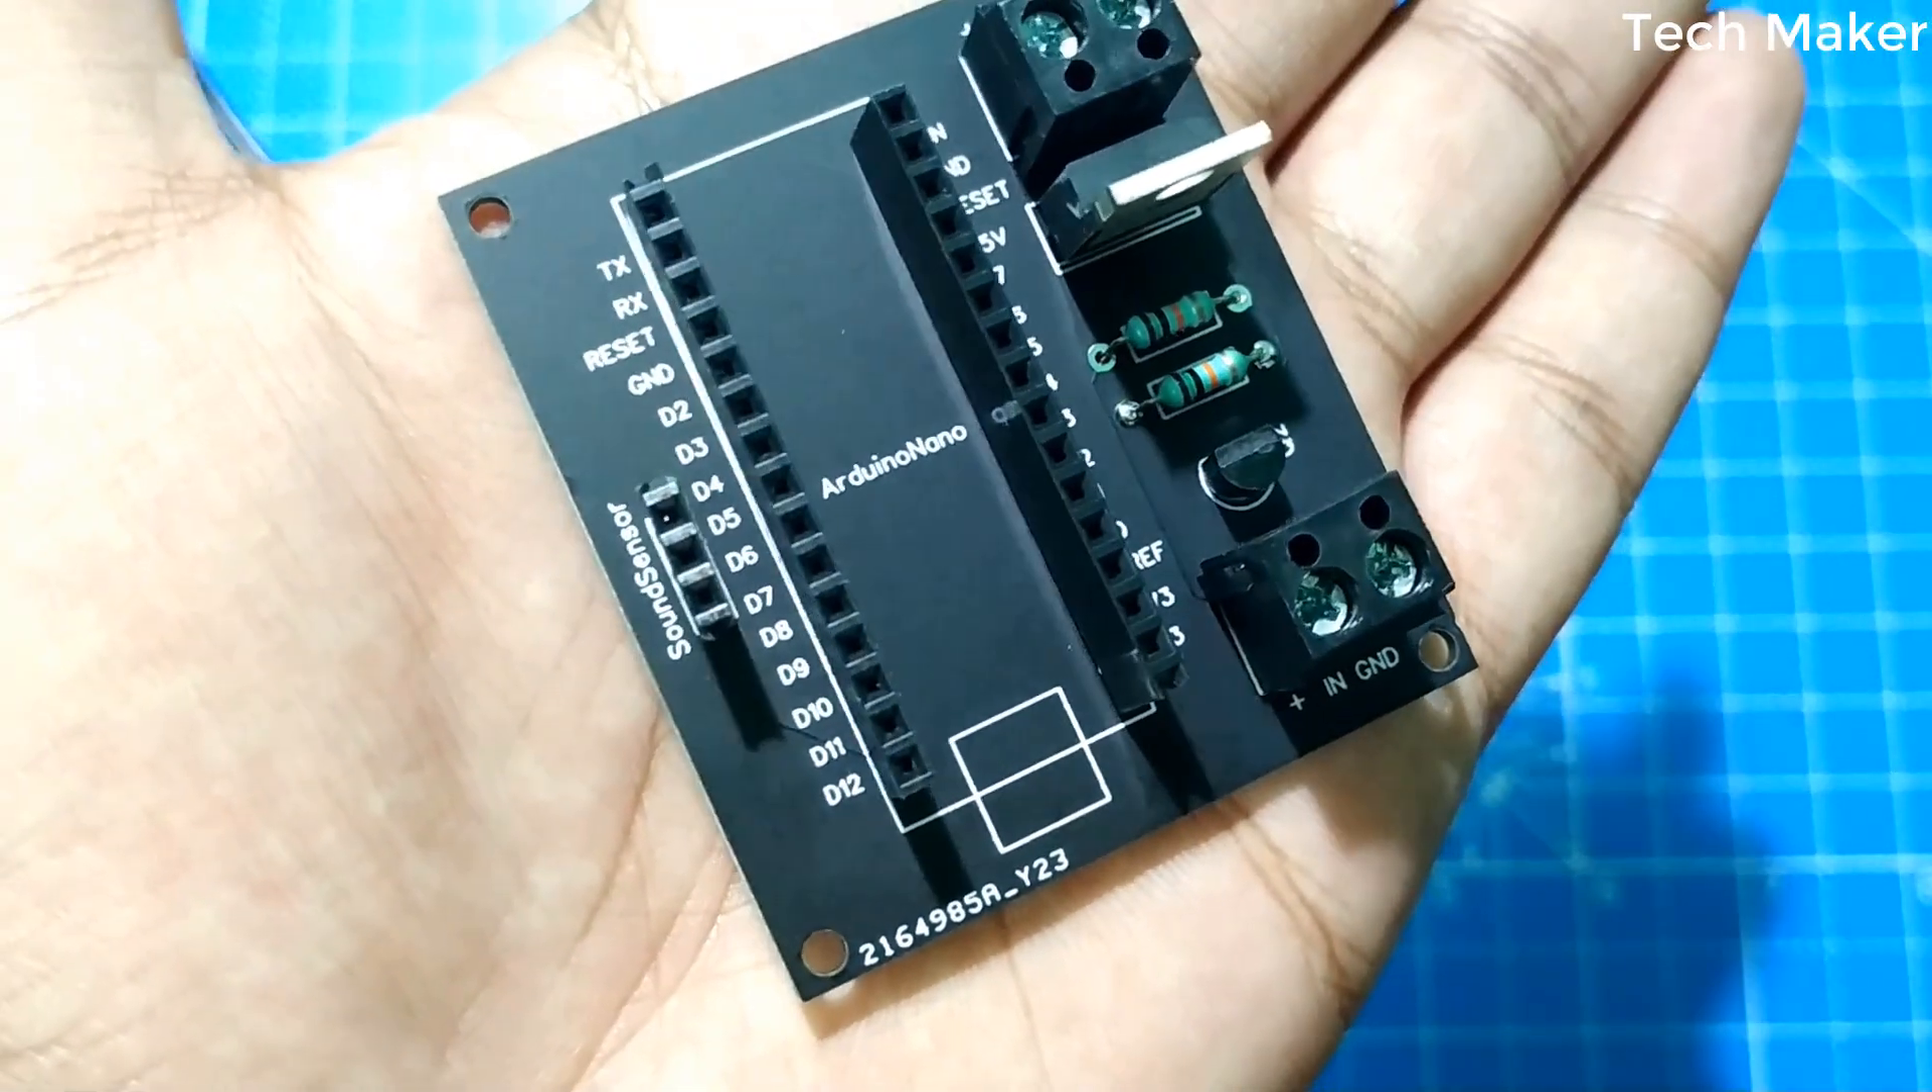Is This is how the PCB looks after assembling the components.